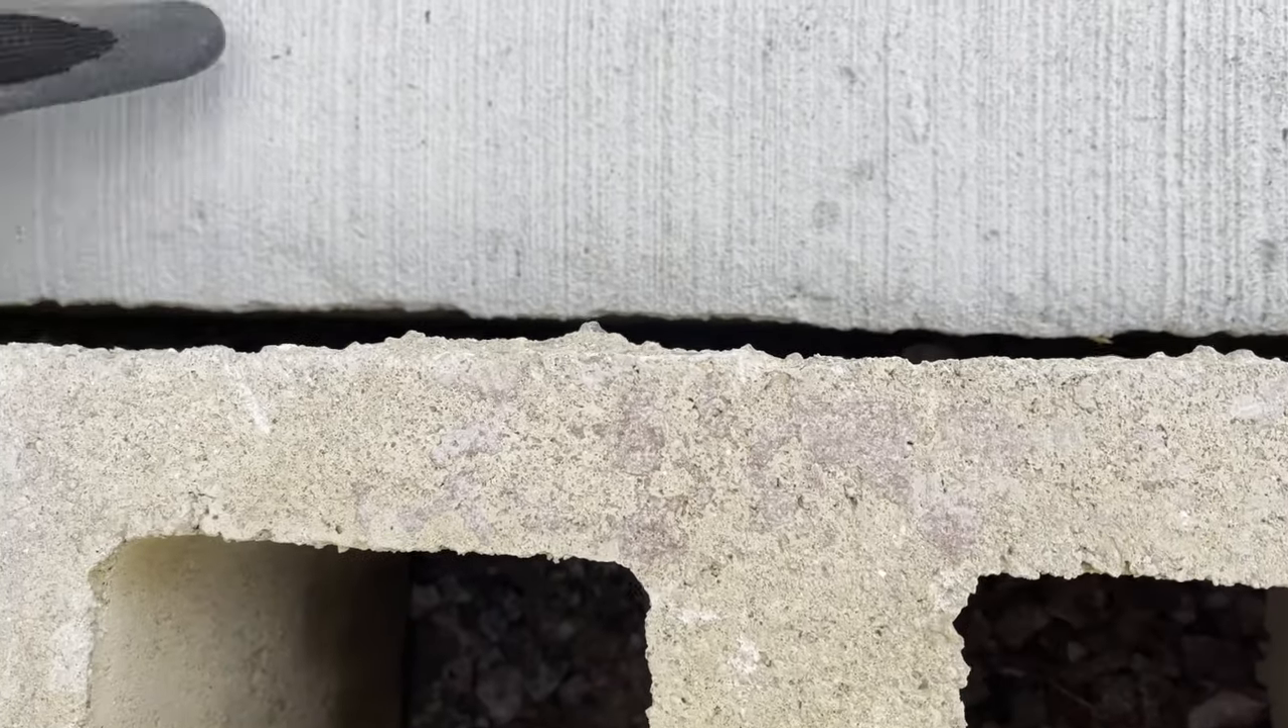And one thing to note is that with this type of wall, with the textured blocks, you can see we've got a gap there because the edge of the concrete isn't perfectly smooth because the concrete went over the top of the form there.